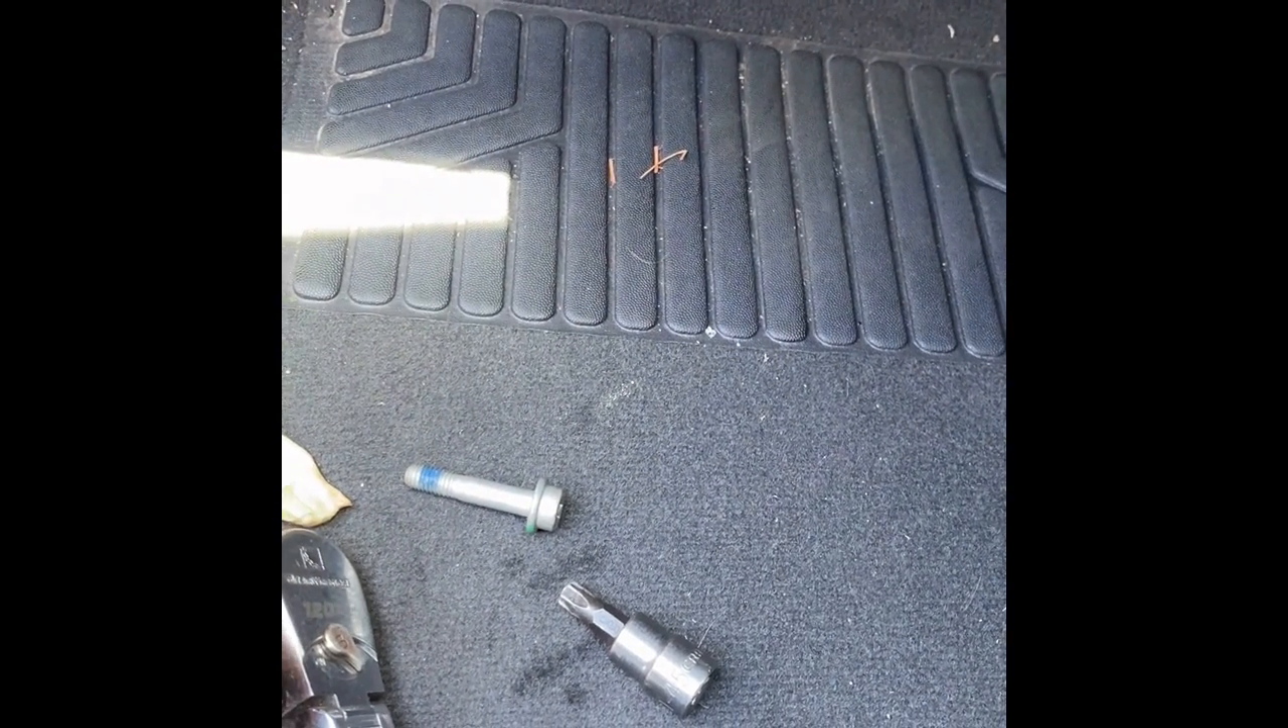Okay so i got the screw out it is a t45.